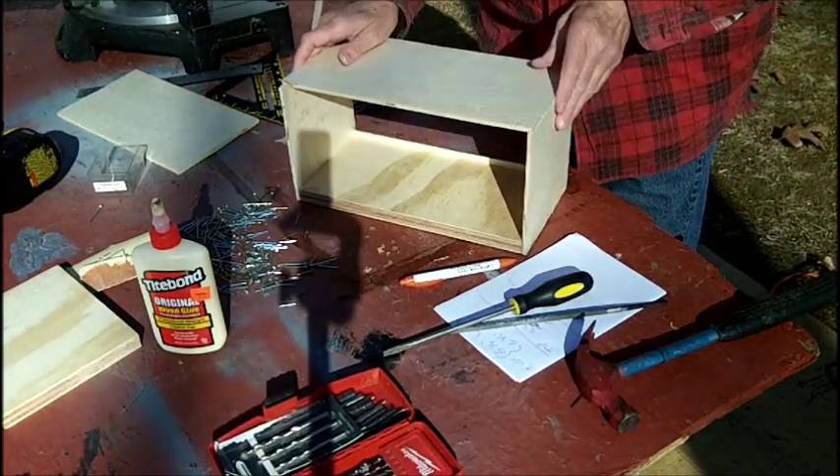Got a top. Actually, the top fits perfectly.